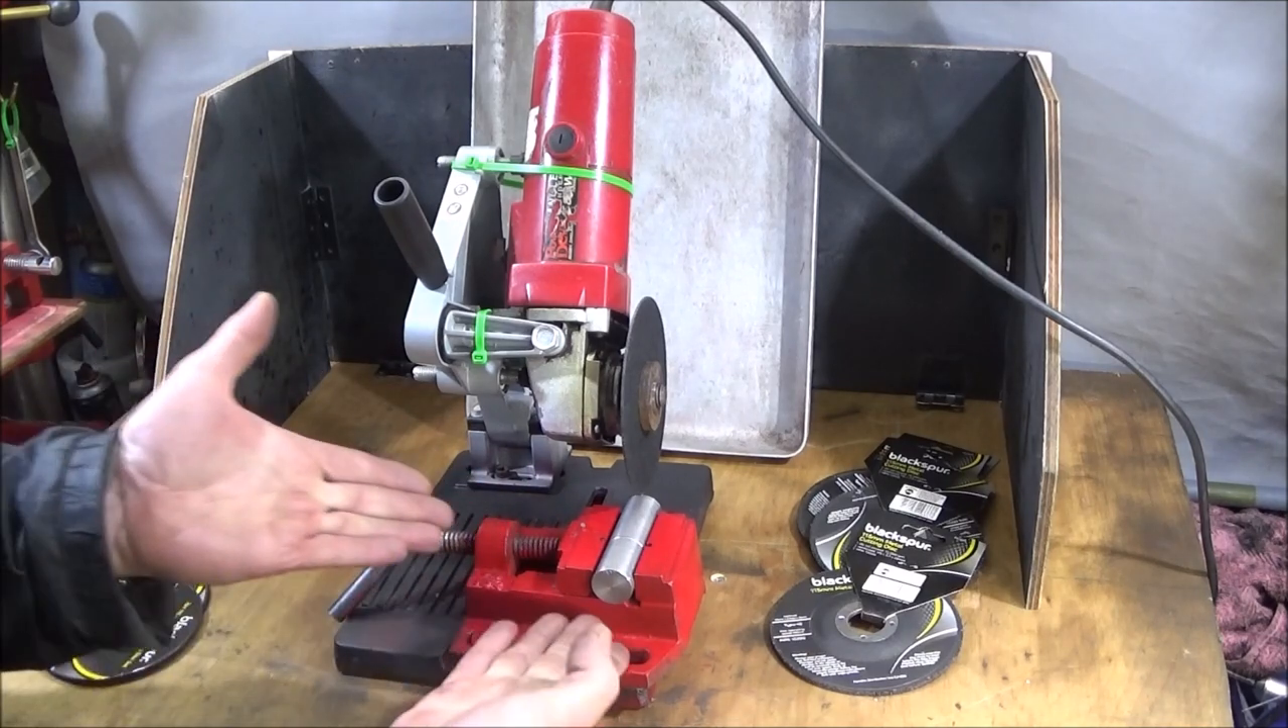You can get these um relatively cheaply and I've taken off the original small vice that was on there and bolted a proper drill press vice on there.